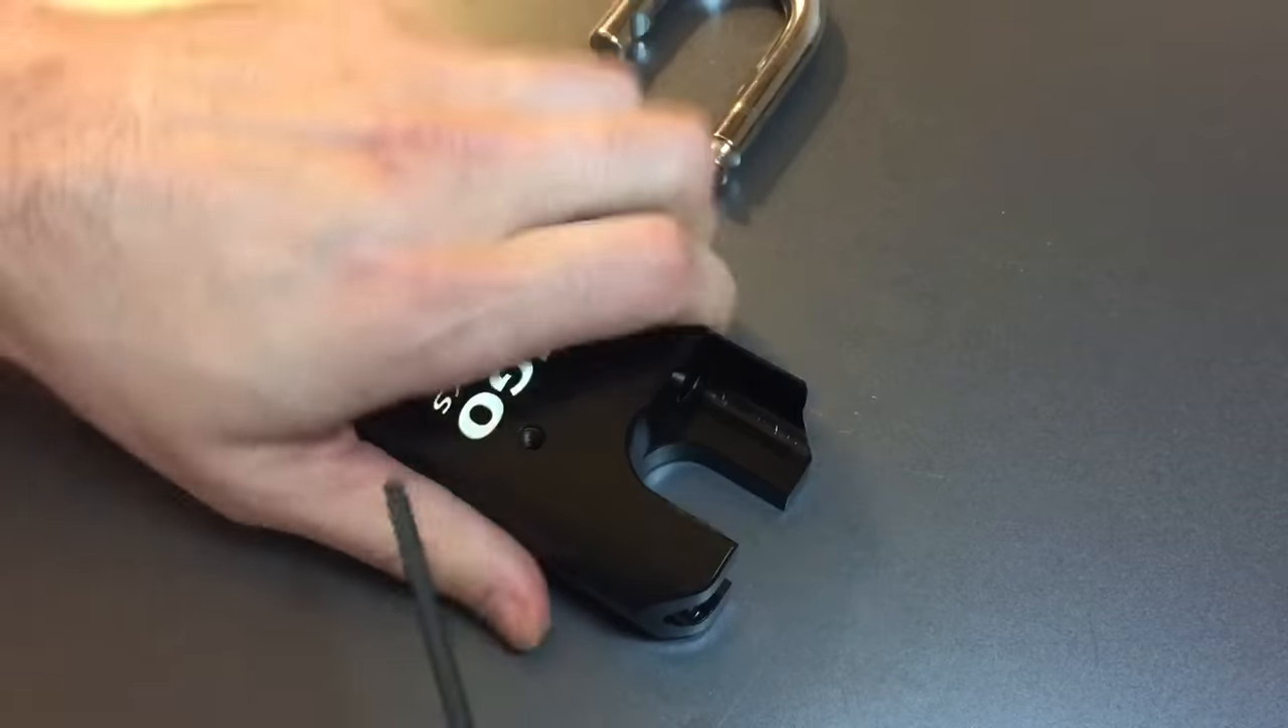Okay, we got the shackle out, now a different size hex wrench.